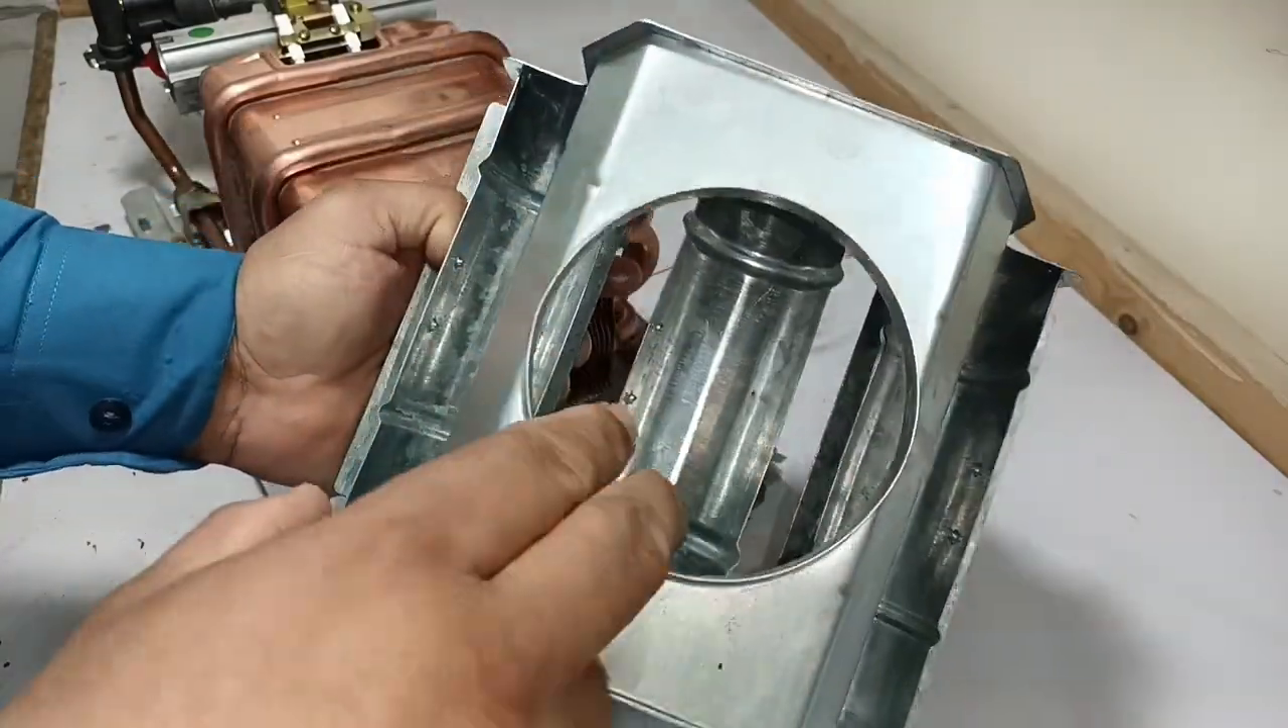You can see a u-shaped pipe which is cut in half has been installed here.